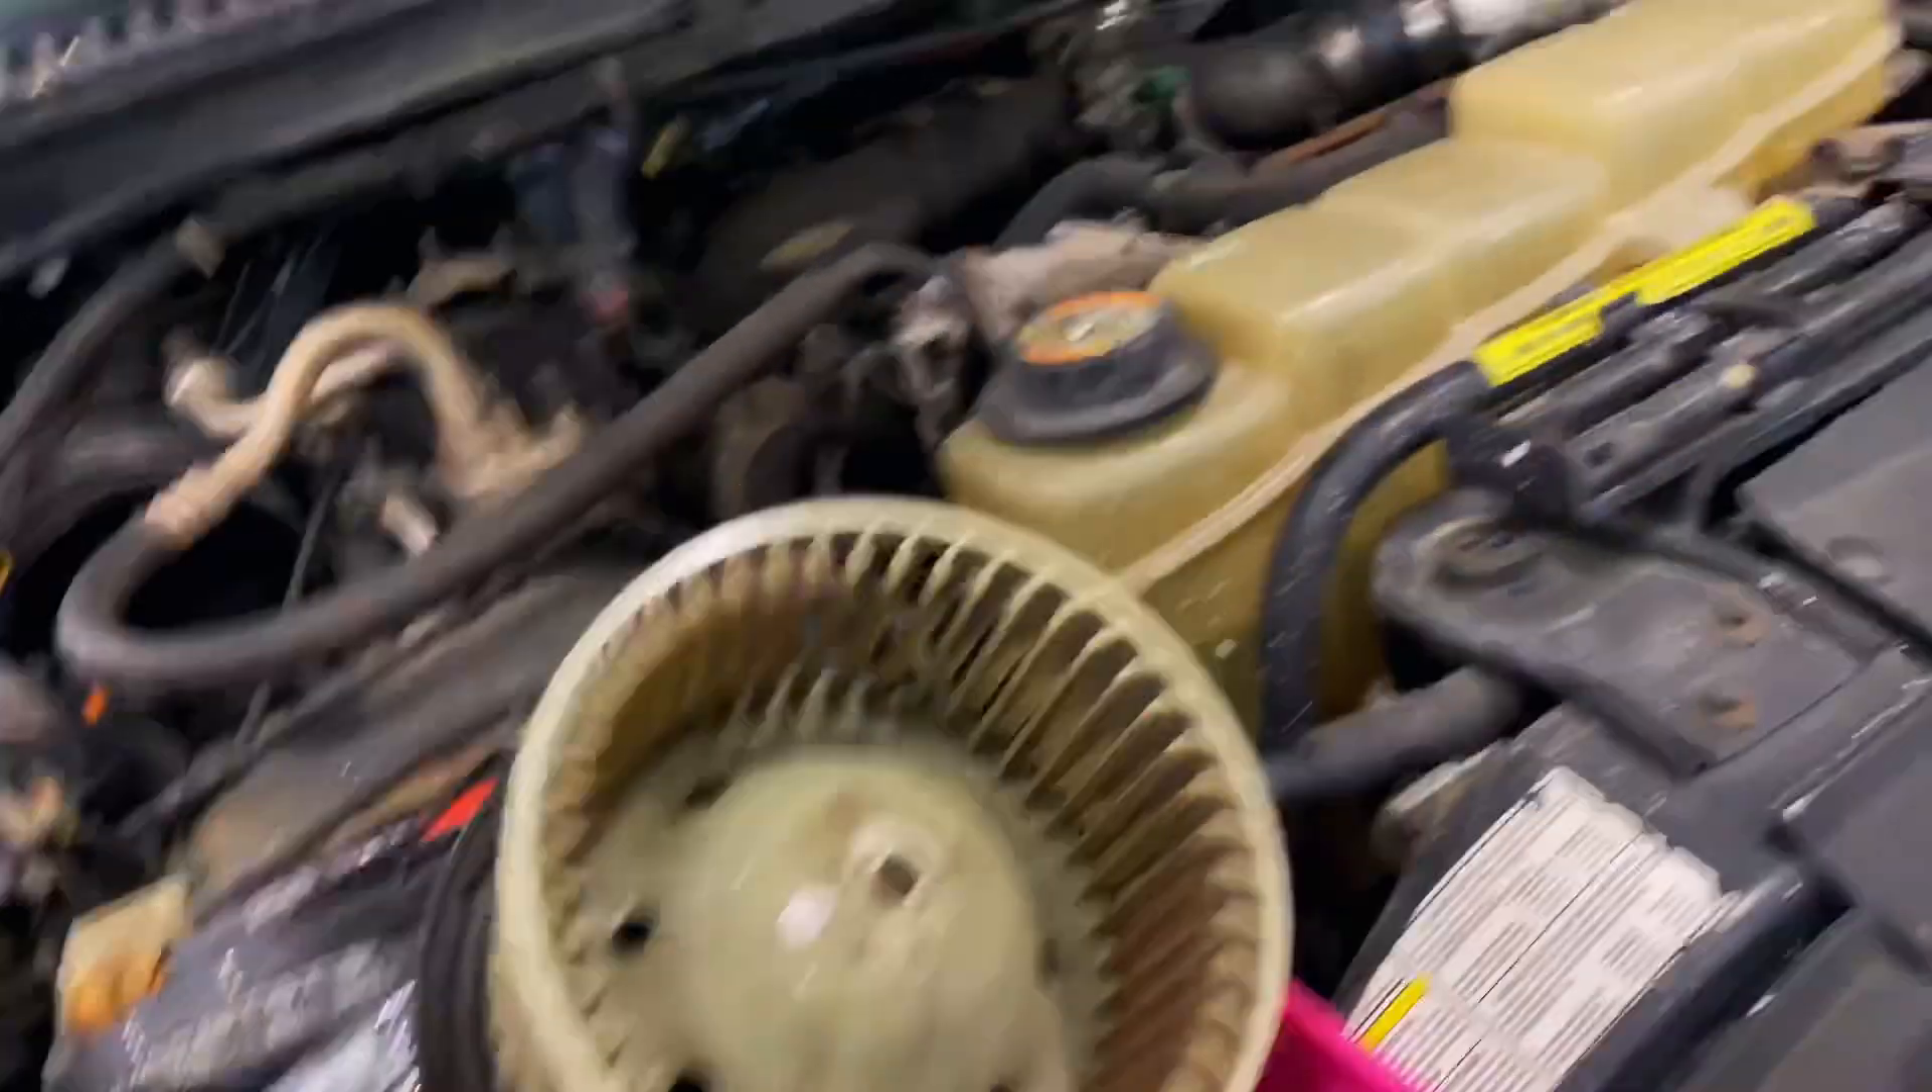All right, so you can see we got the blower motor out.